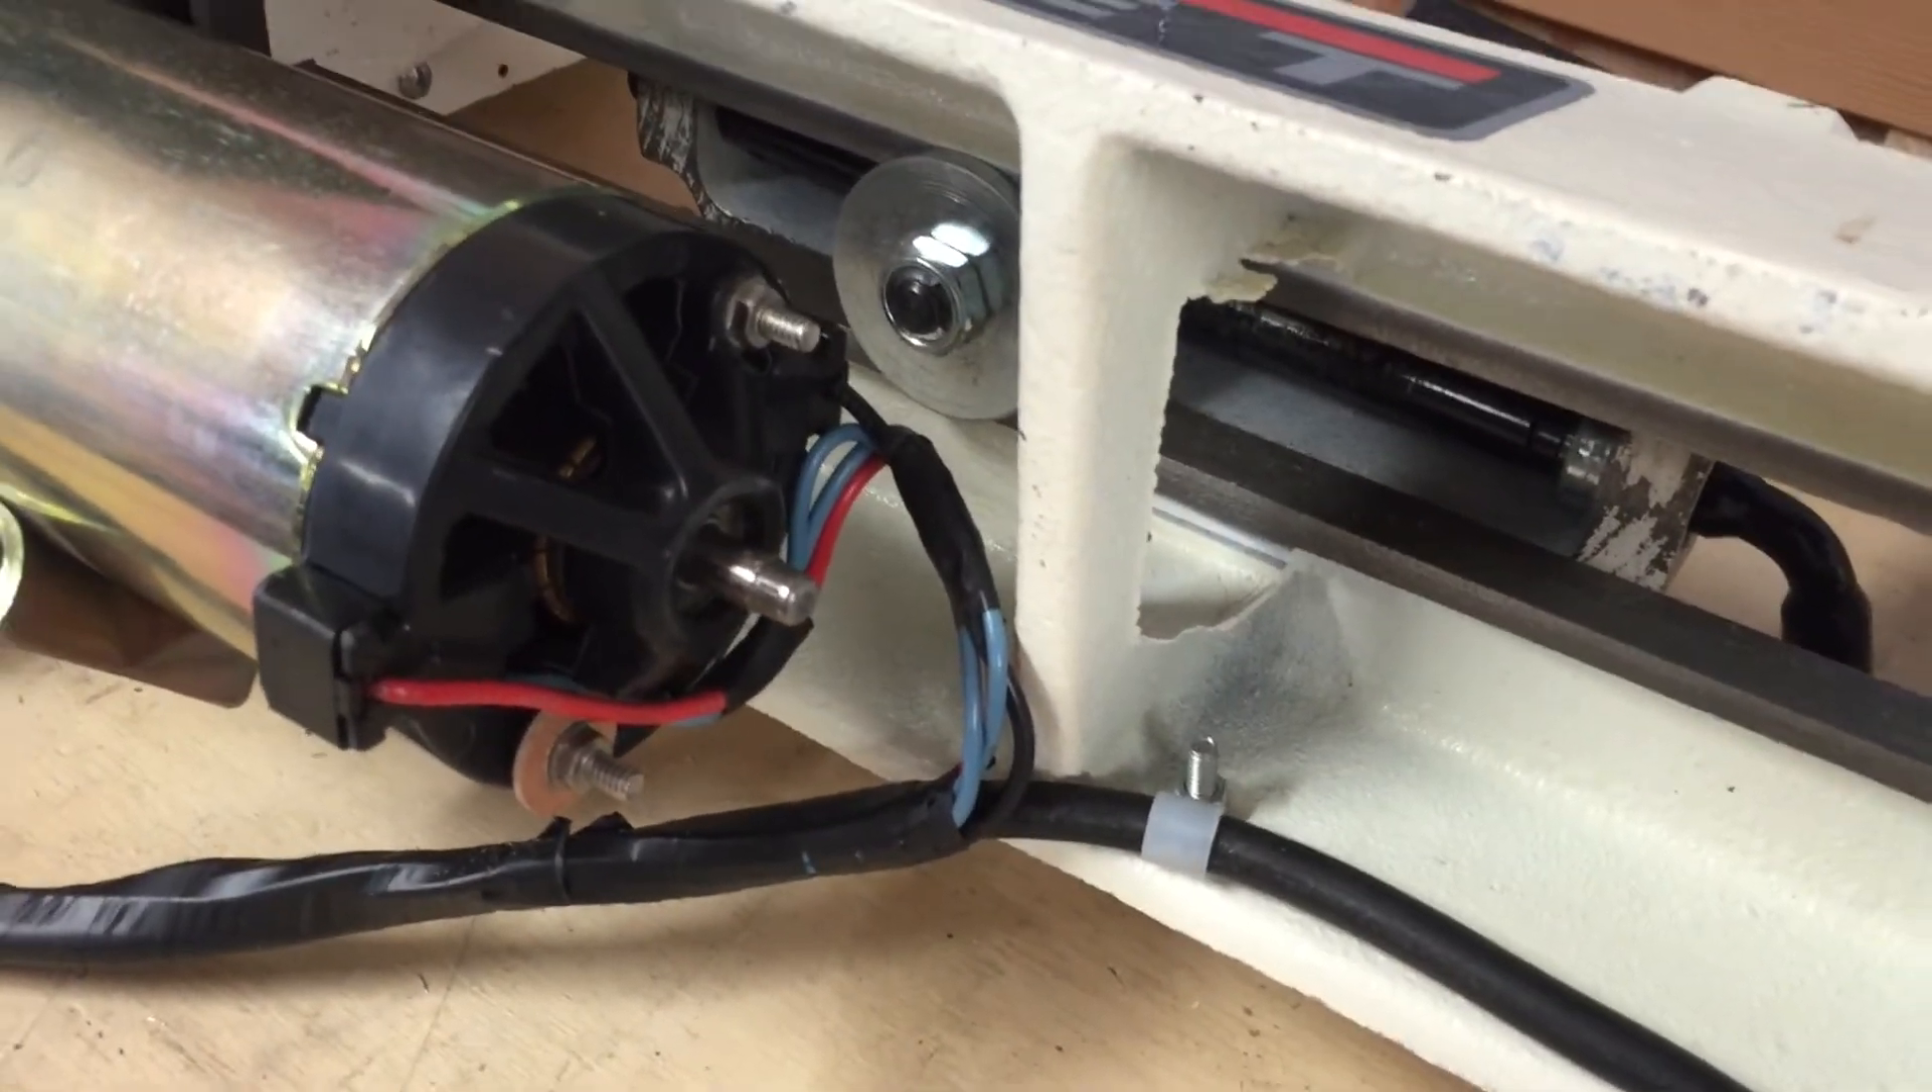Where the wires came out of the motor, I just tried to bundle them and tape them out of the way for moving parts as much as possible.